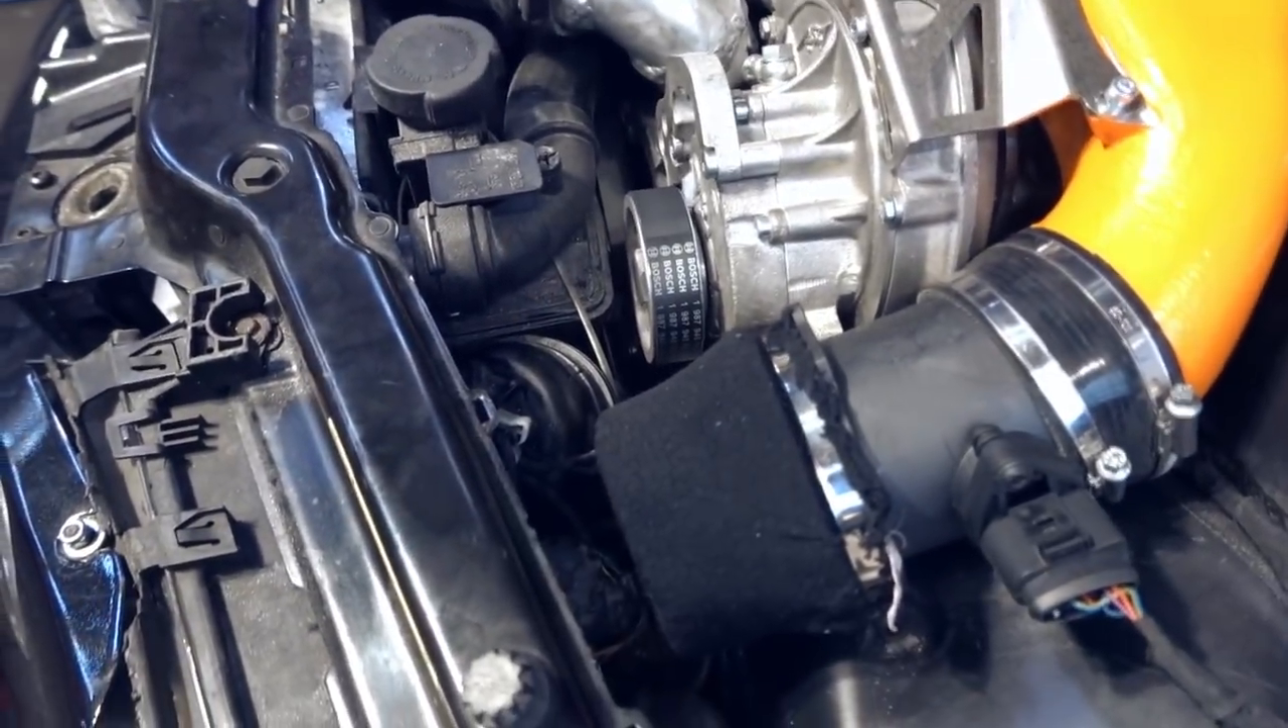Luftmesser ist drin mein selbst gemachter luftfilter ist drin.